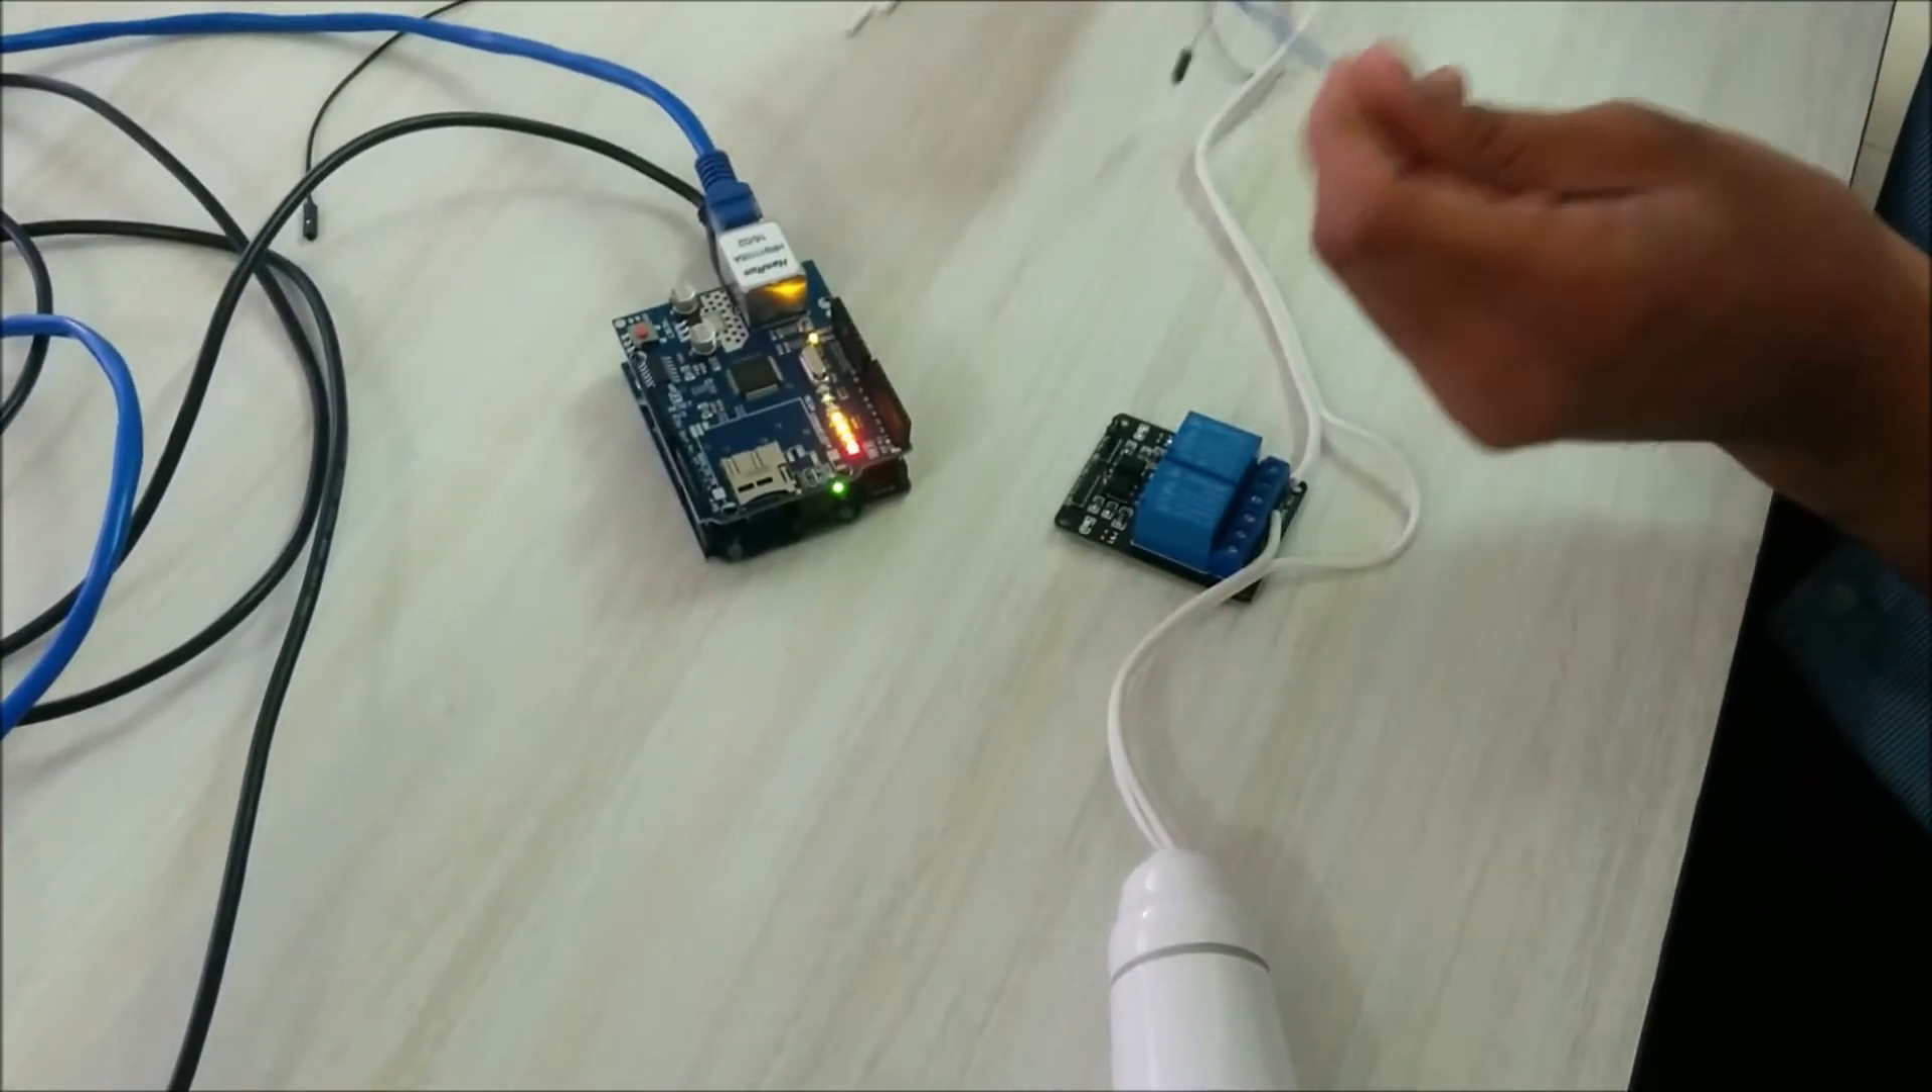The only thing left is we have to connect the connections across the arduino and the relay.